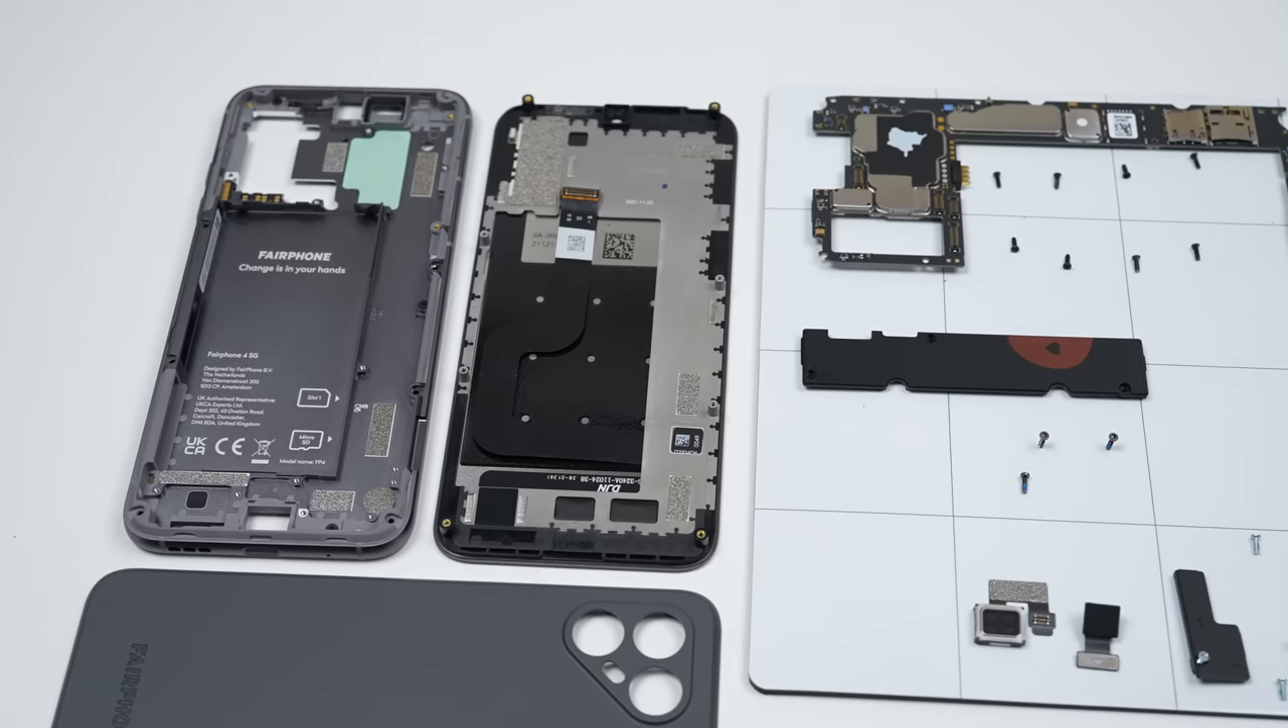But with that, we've completely disassembled the Fairphone 4. If you've seen any of my other teardown and repair assessment videos, you'd be amazed at just how simple this thing is to take apart.